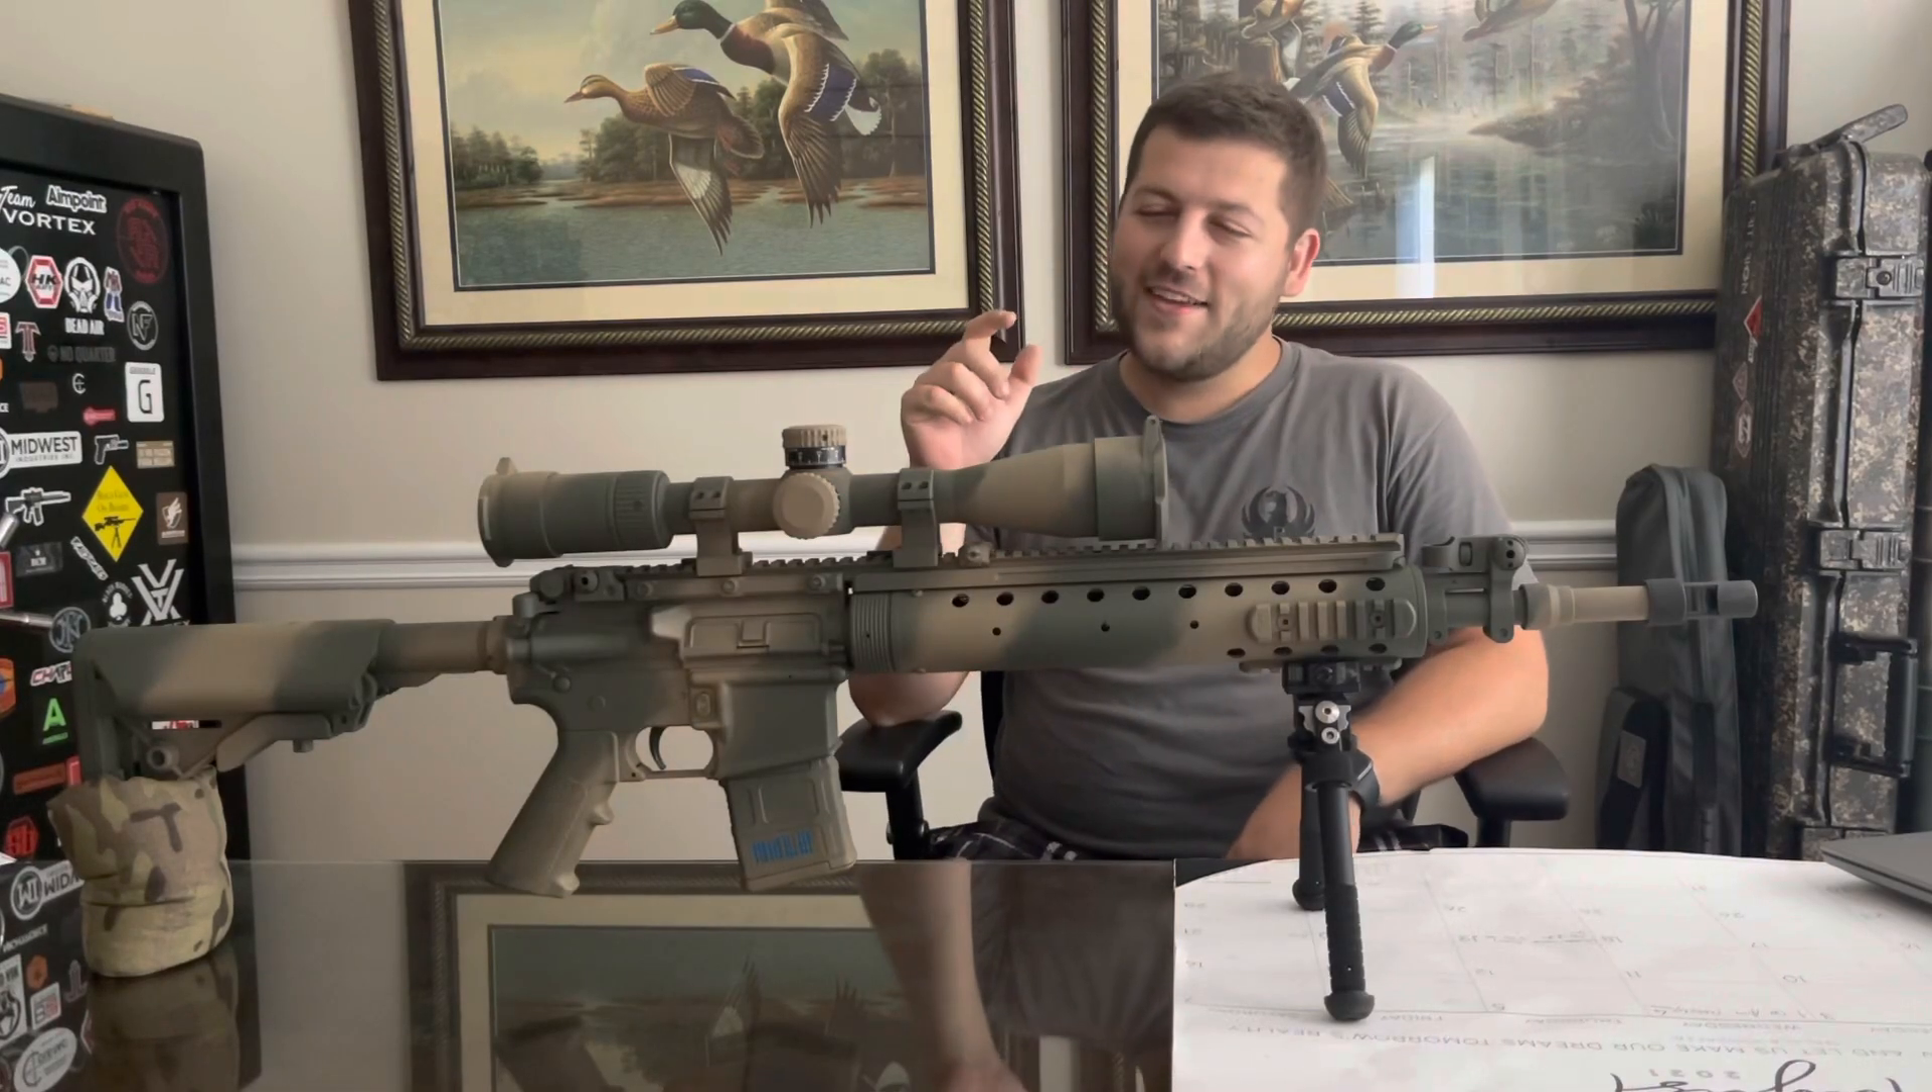We got the rifle back together, and I tell you what, I couldn't be happier with how it turned out.